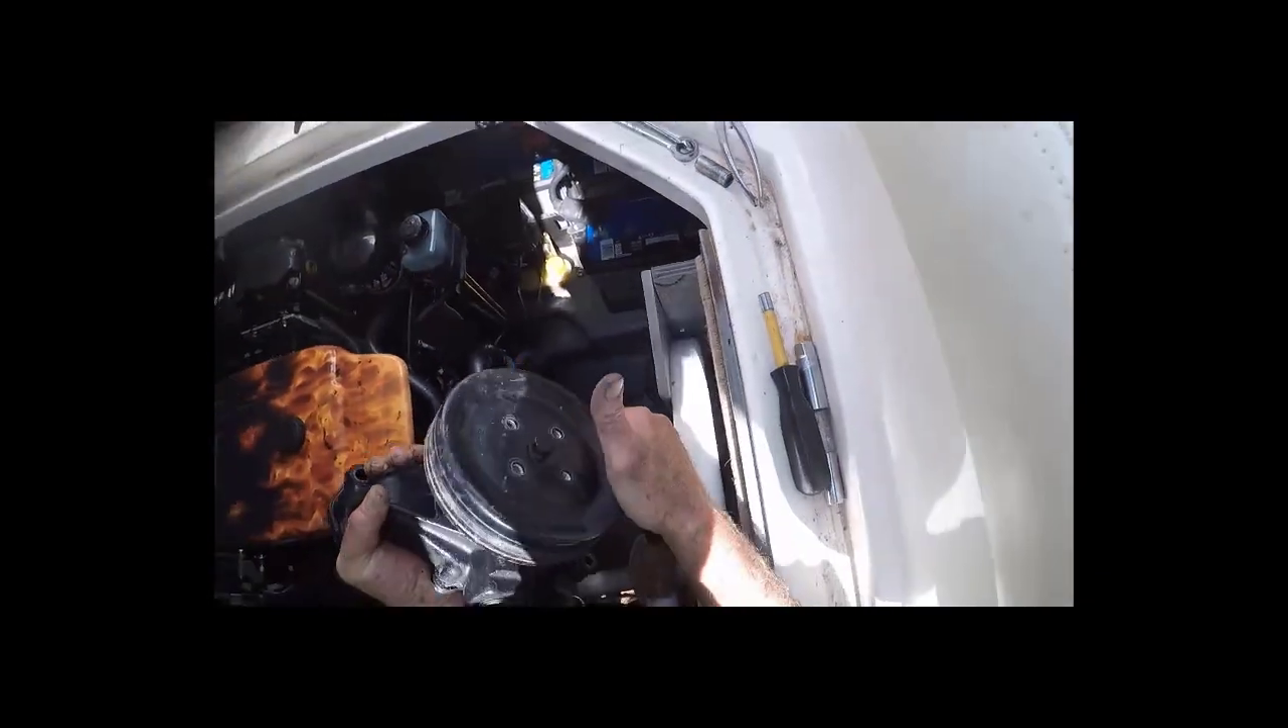It's off. All right, so there's the original water pump.